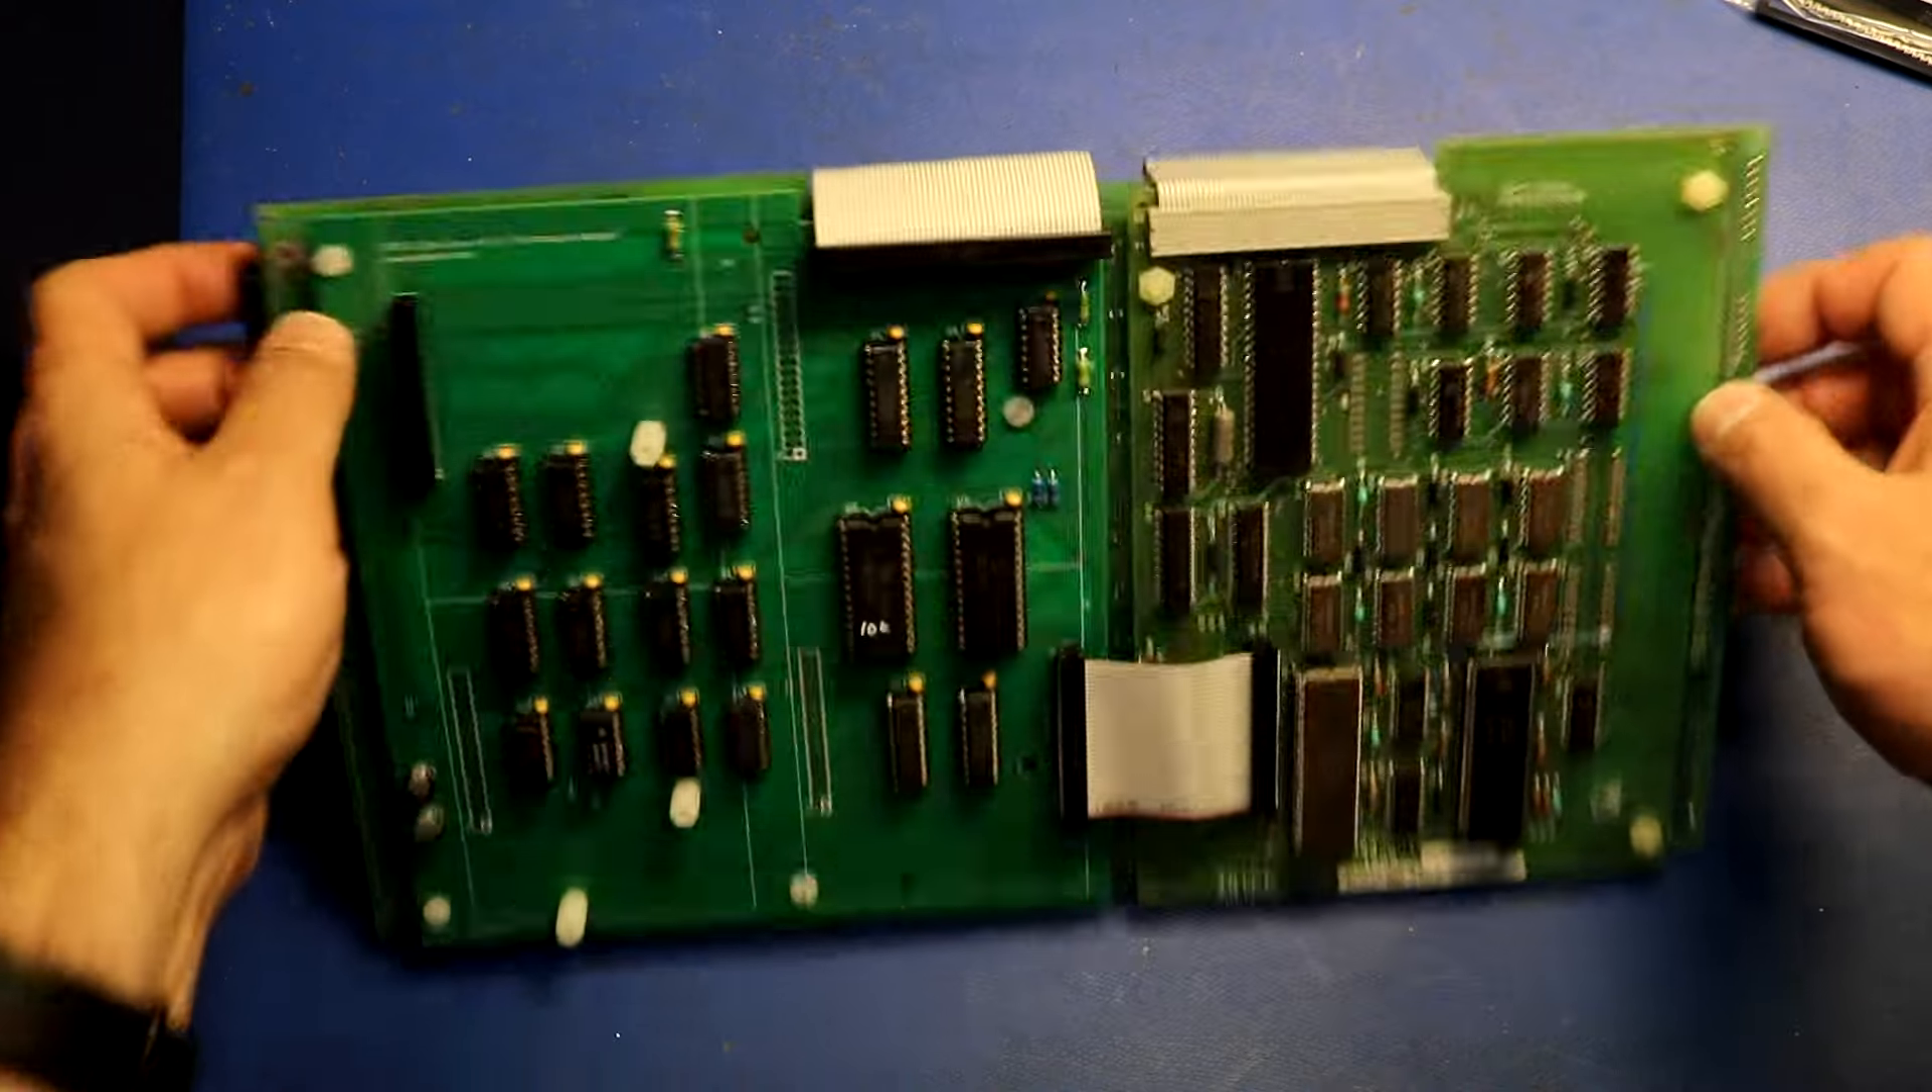Okay, here I have added the ribbon cable.